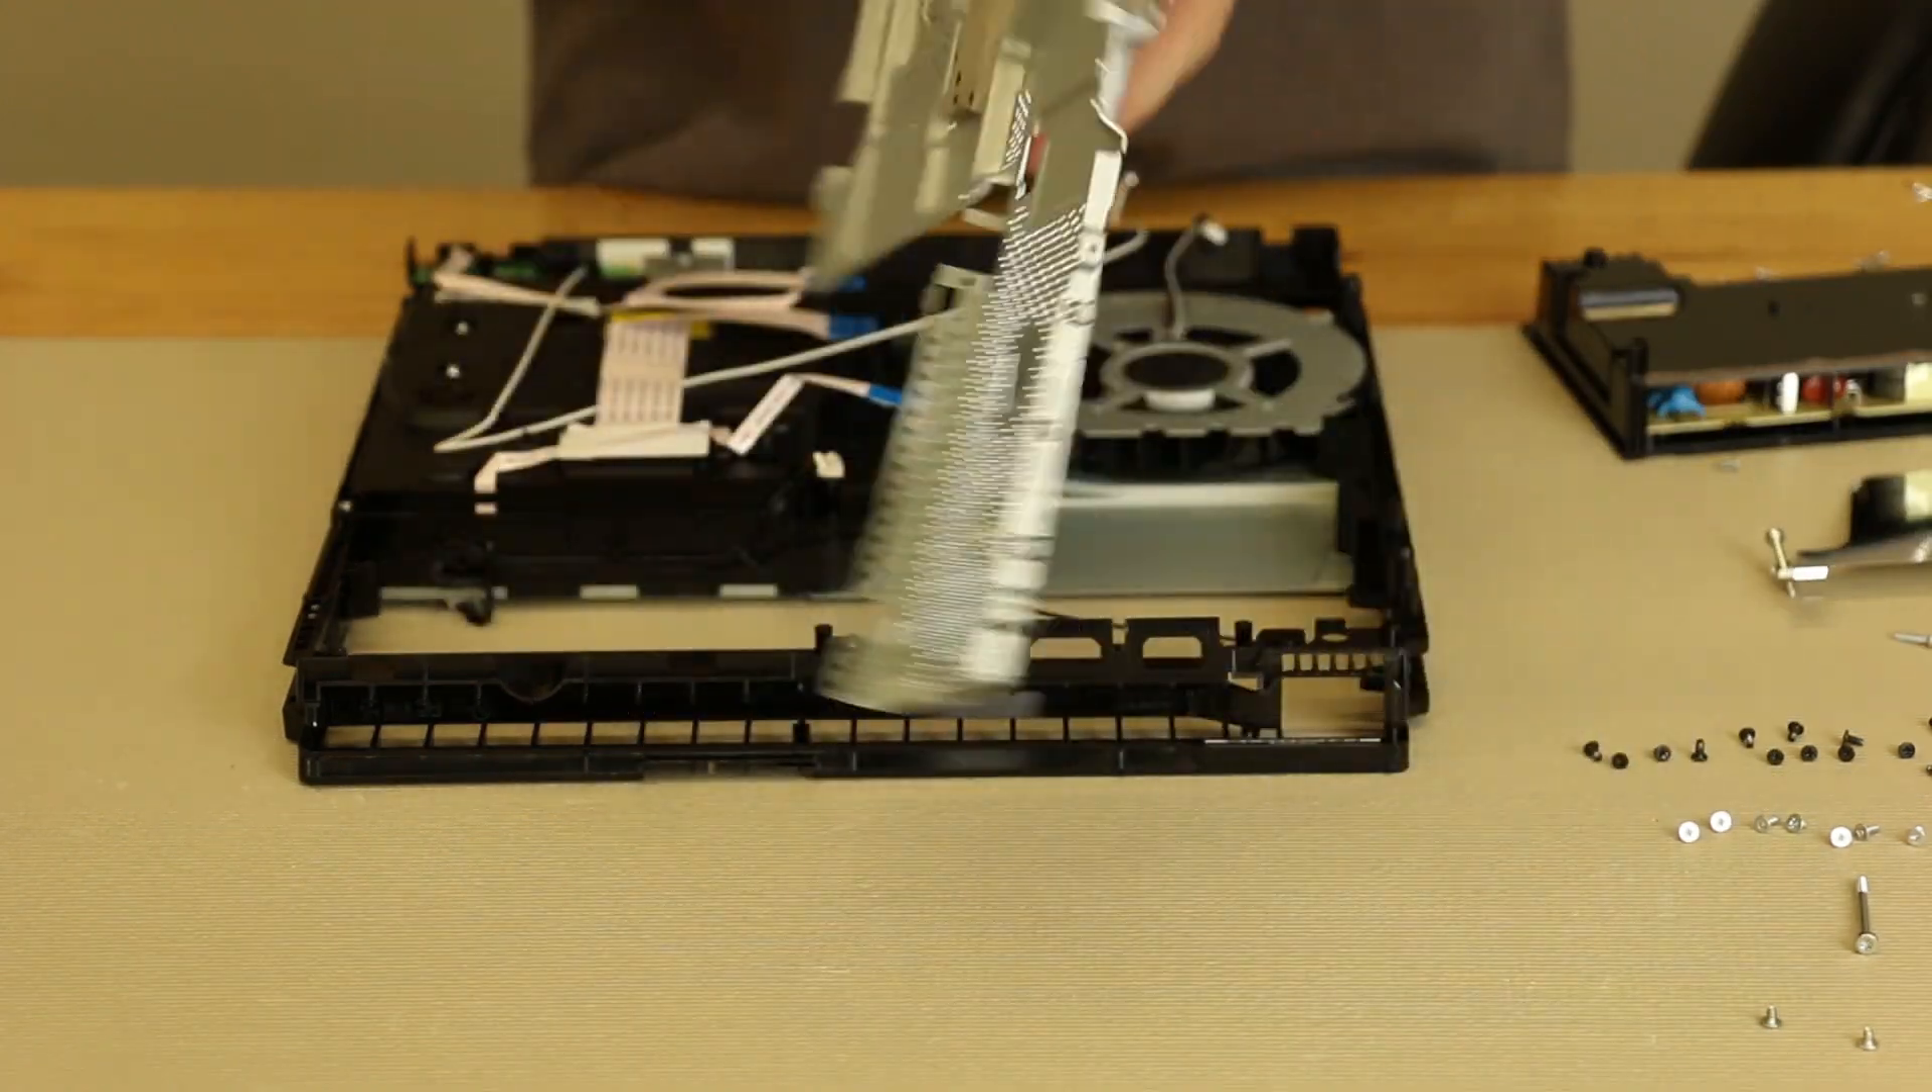All right, our PS4 Slim is down to just the disk drive left, and so the next thing that needs to go in is the metal plate right here that has the heat sink on it.